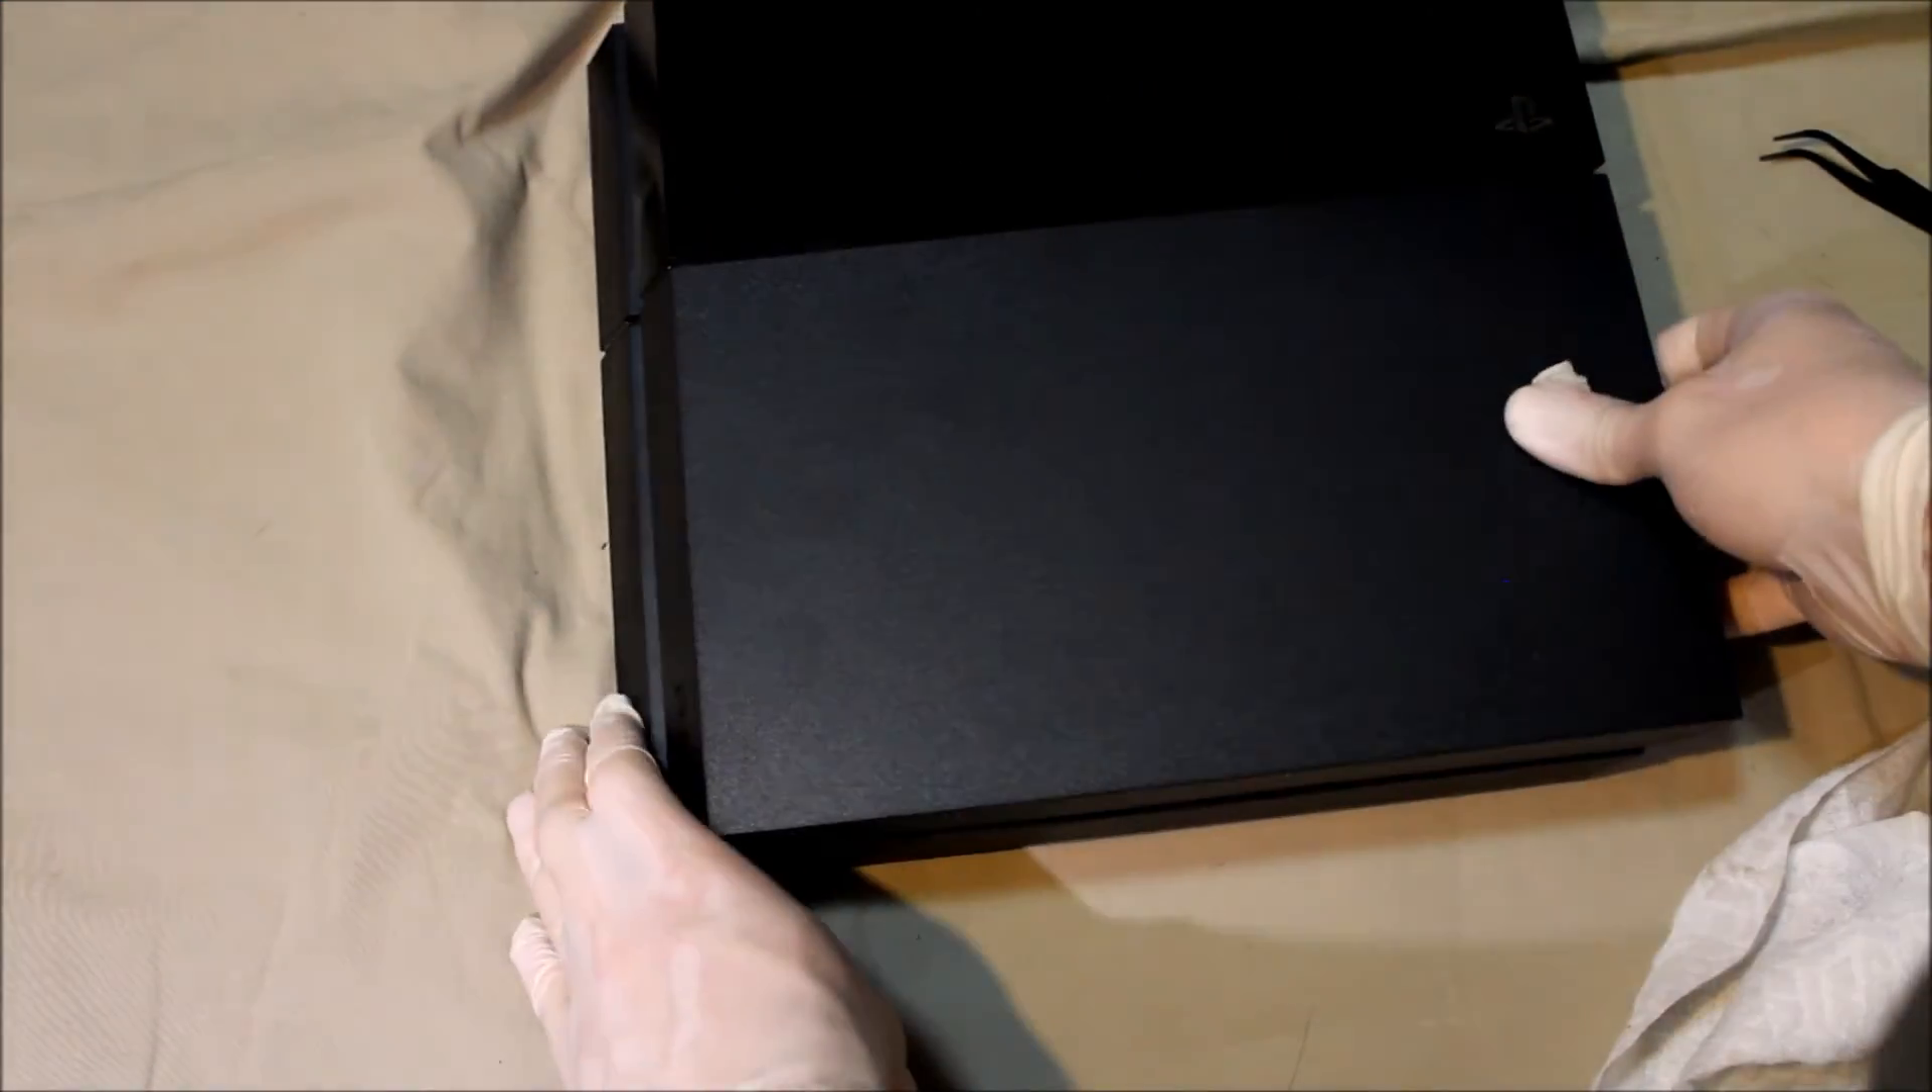We have completely reassembled our classic ps4 and replace the thermal paste so now it's ready for gaming.